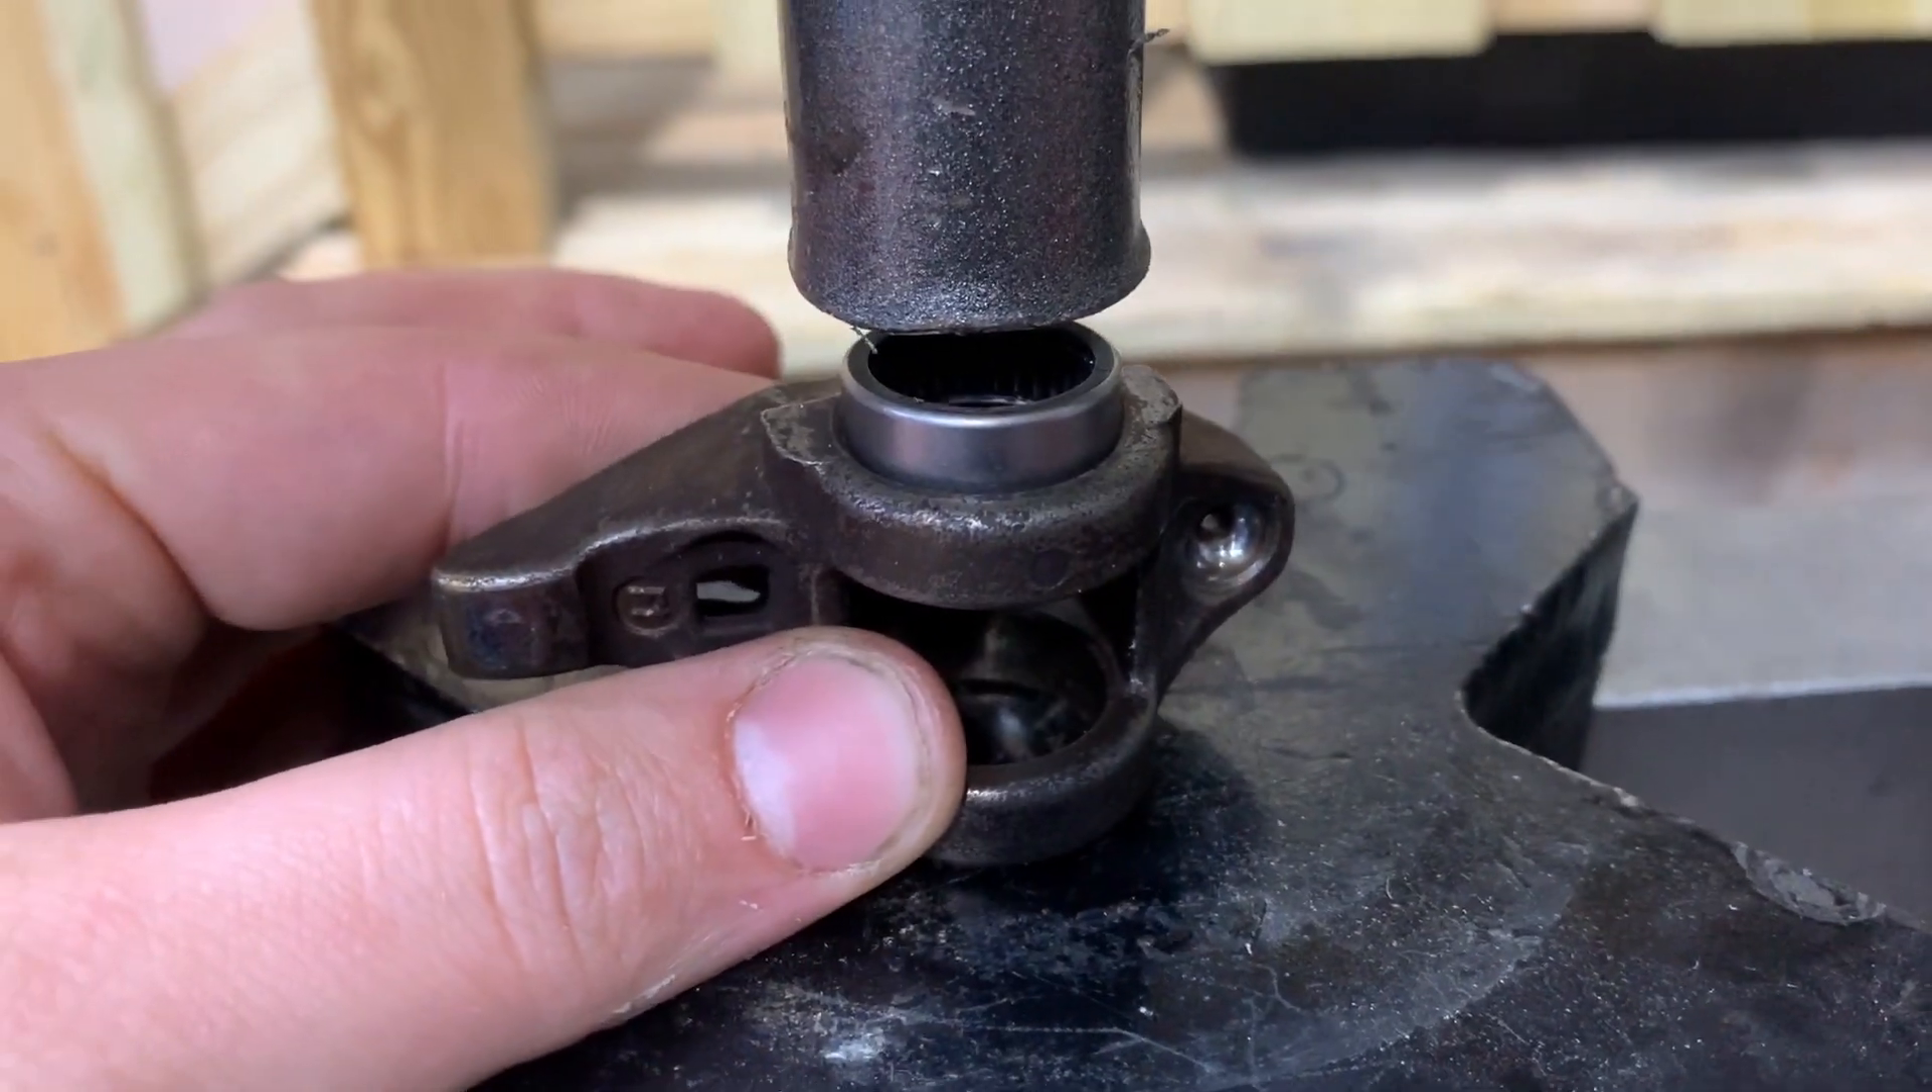The lettering is facing out. That bearing is just sat in there. There's no force that's been applied to it yet.